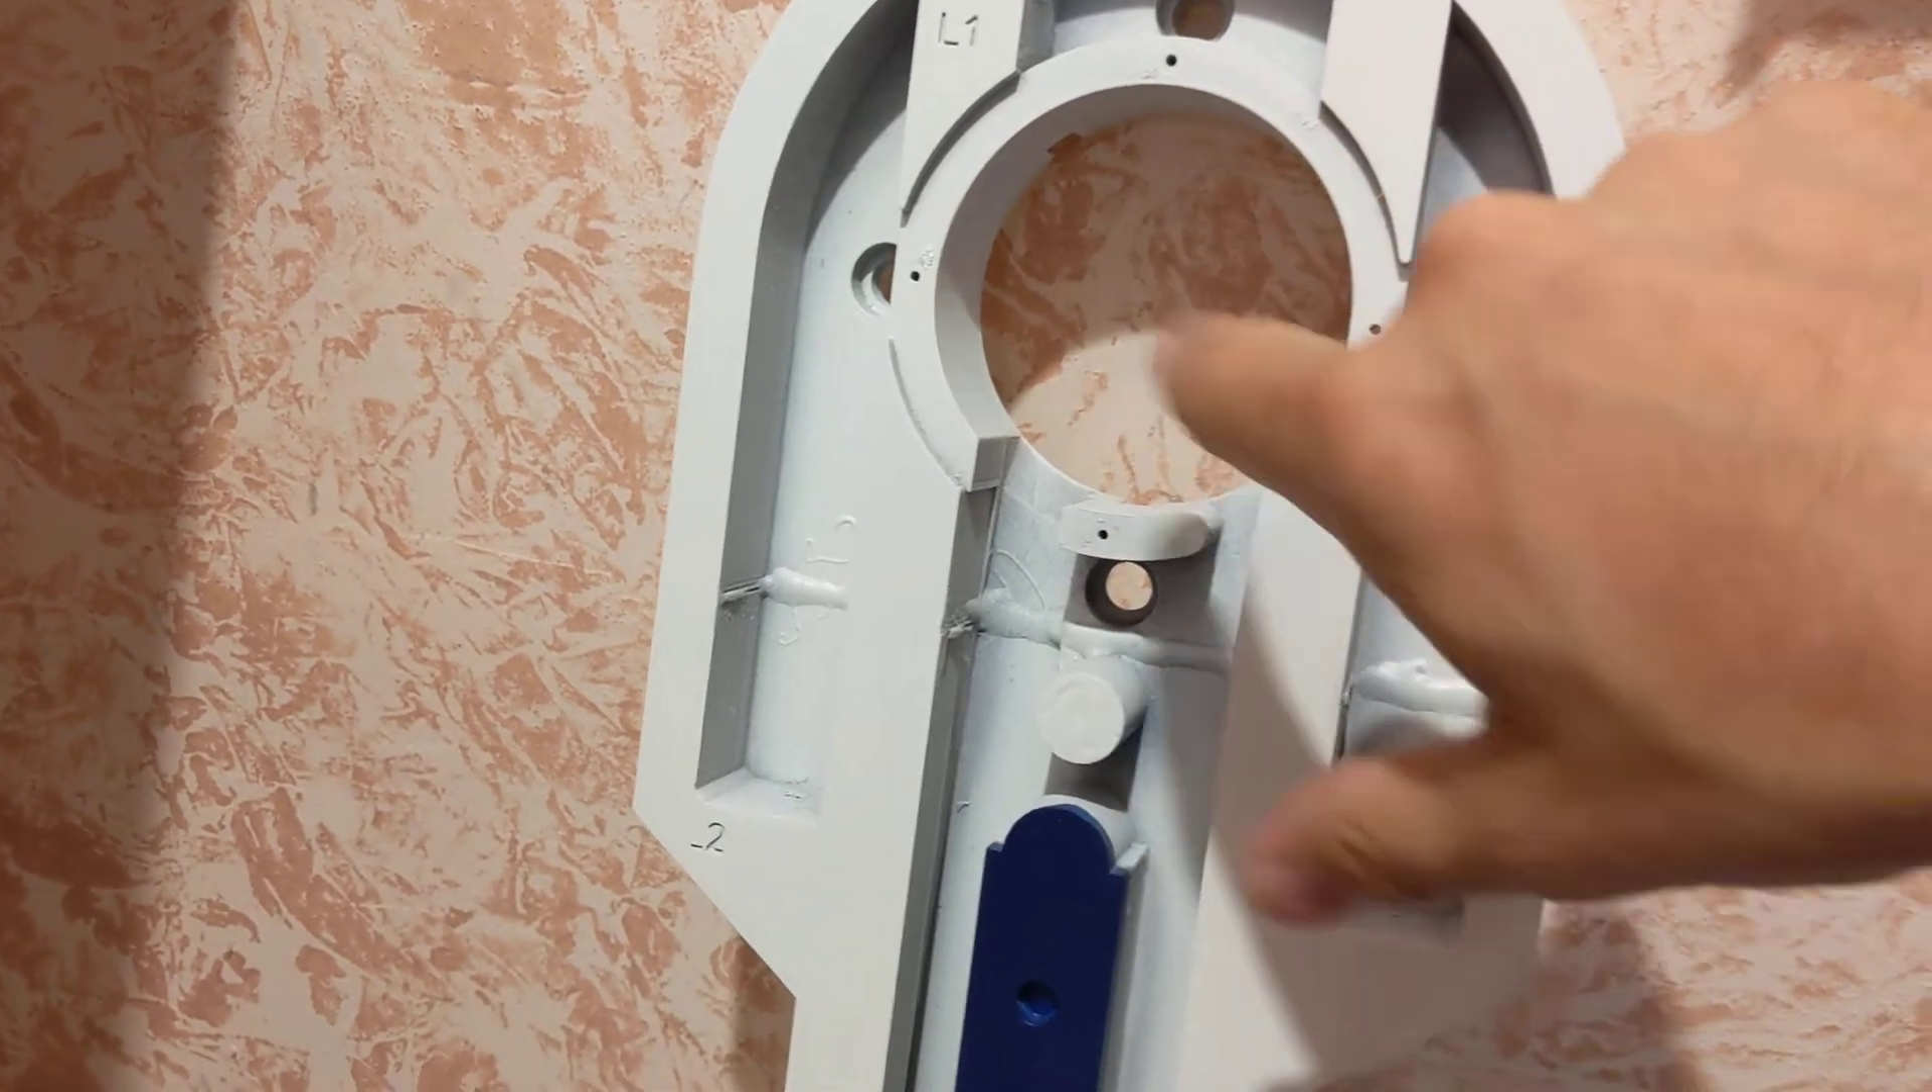This center piece that goes in there, that hub, that cover, hasn't been done.